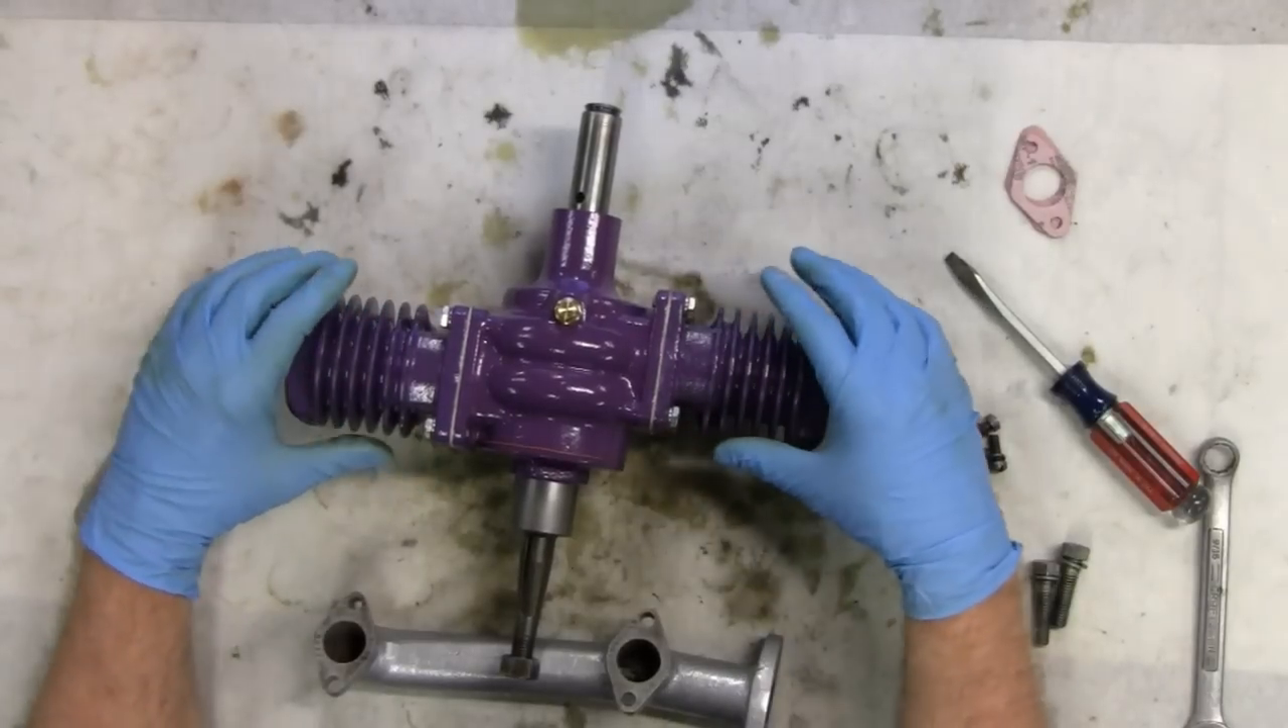Alrighty, I got both the cylinders on.